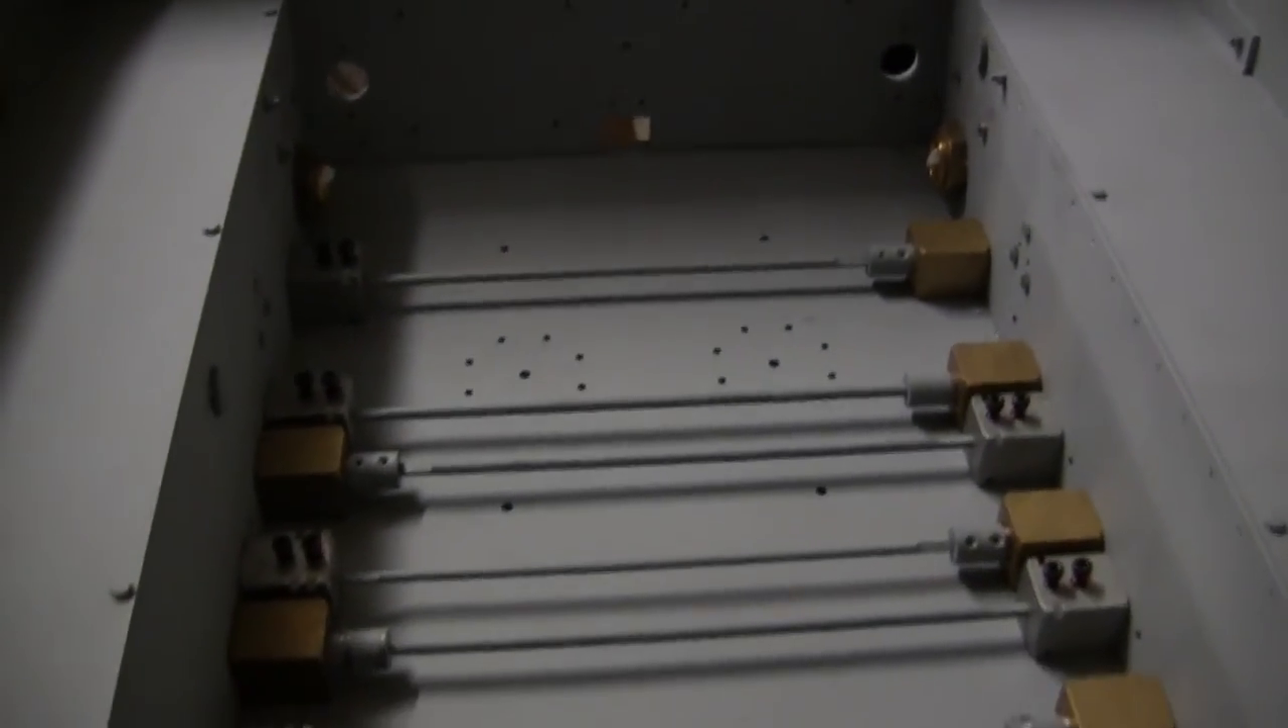As for the interior you could see the completed layout with the bars running from either side of the lower hull and connecting to the appropriate bushing and lock block.